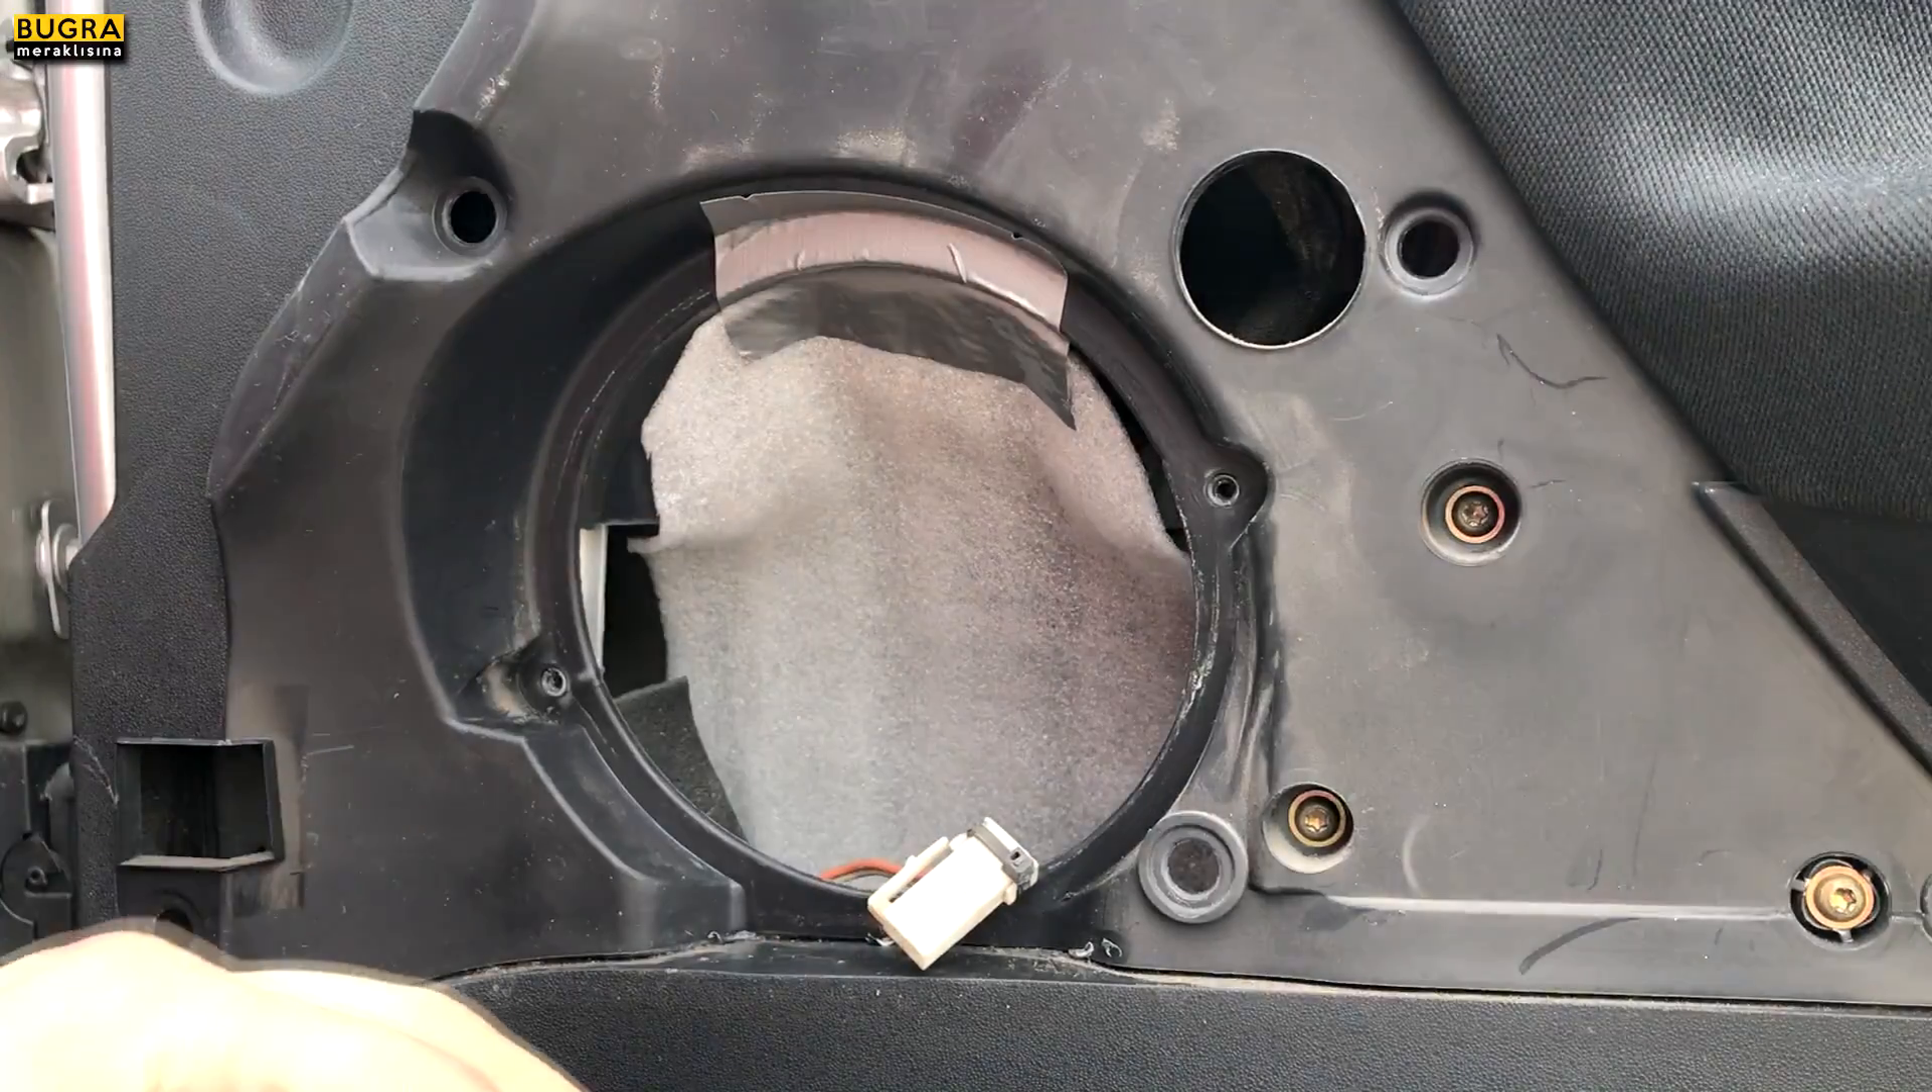Kuvvetli bir bantla izolasyon malzemesini buraya sabitledim.